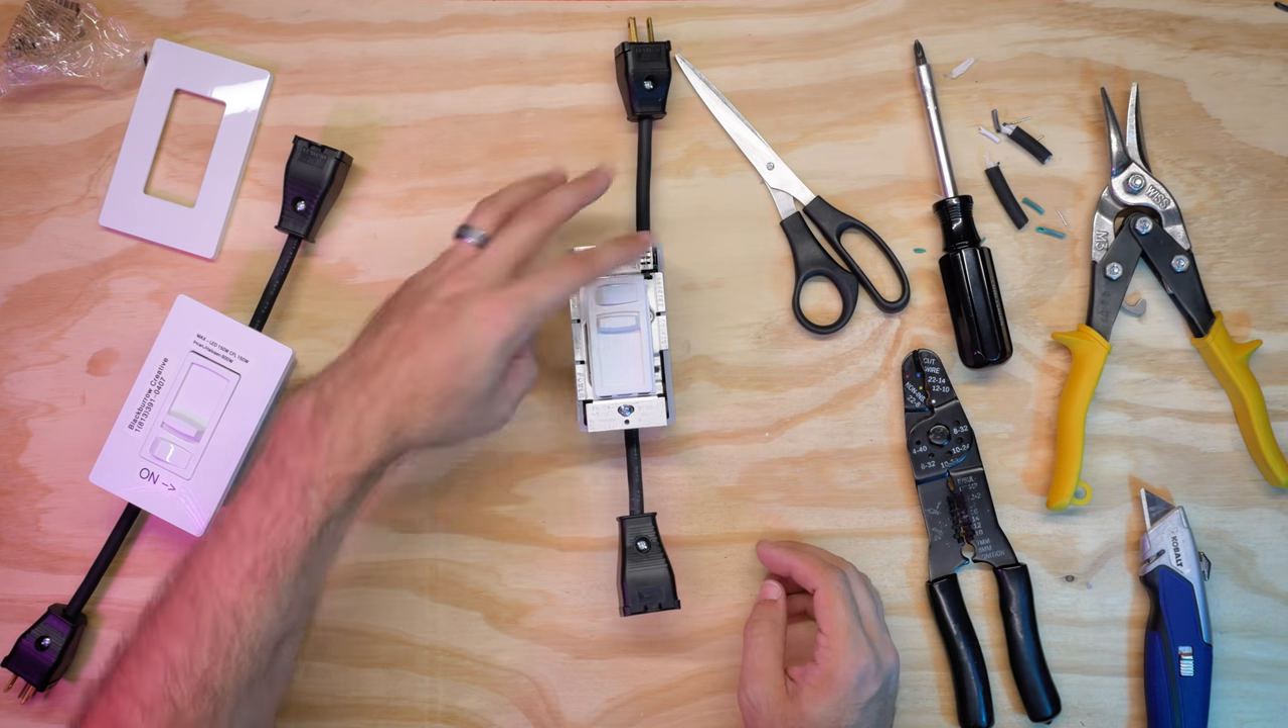And except for the wall plate, we're done.